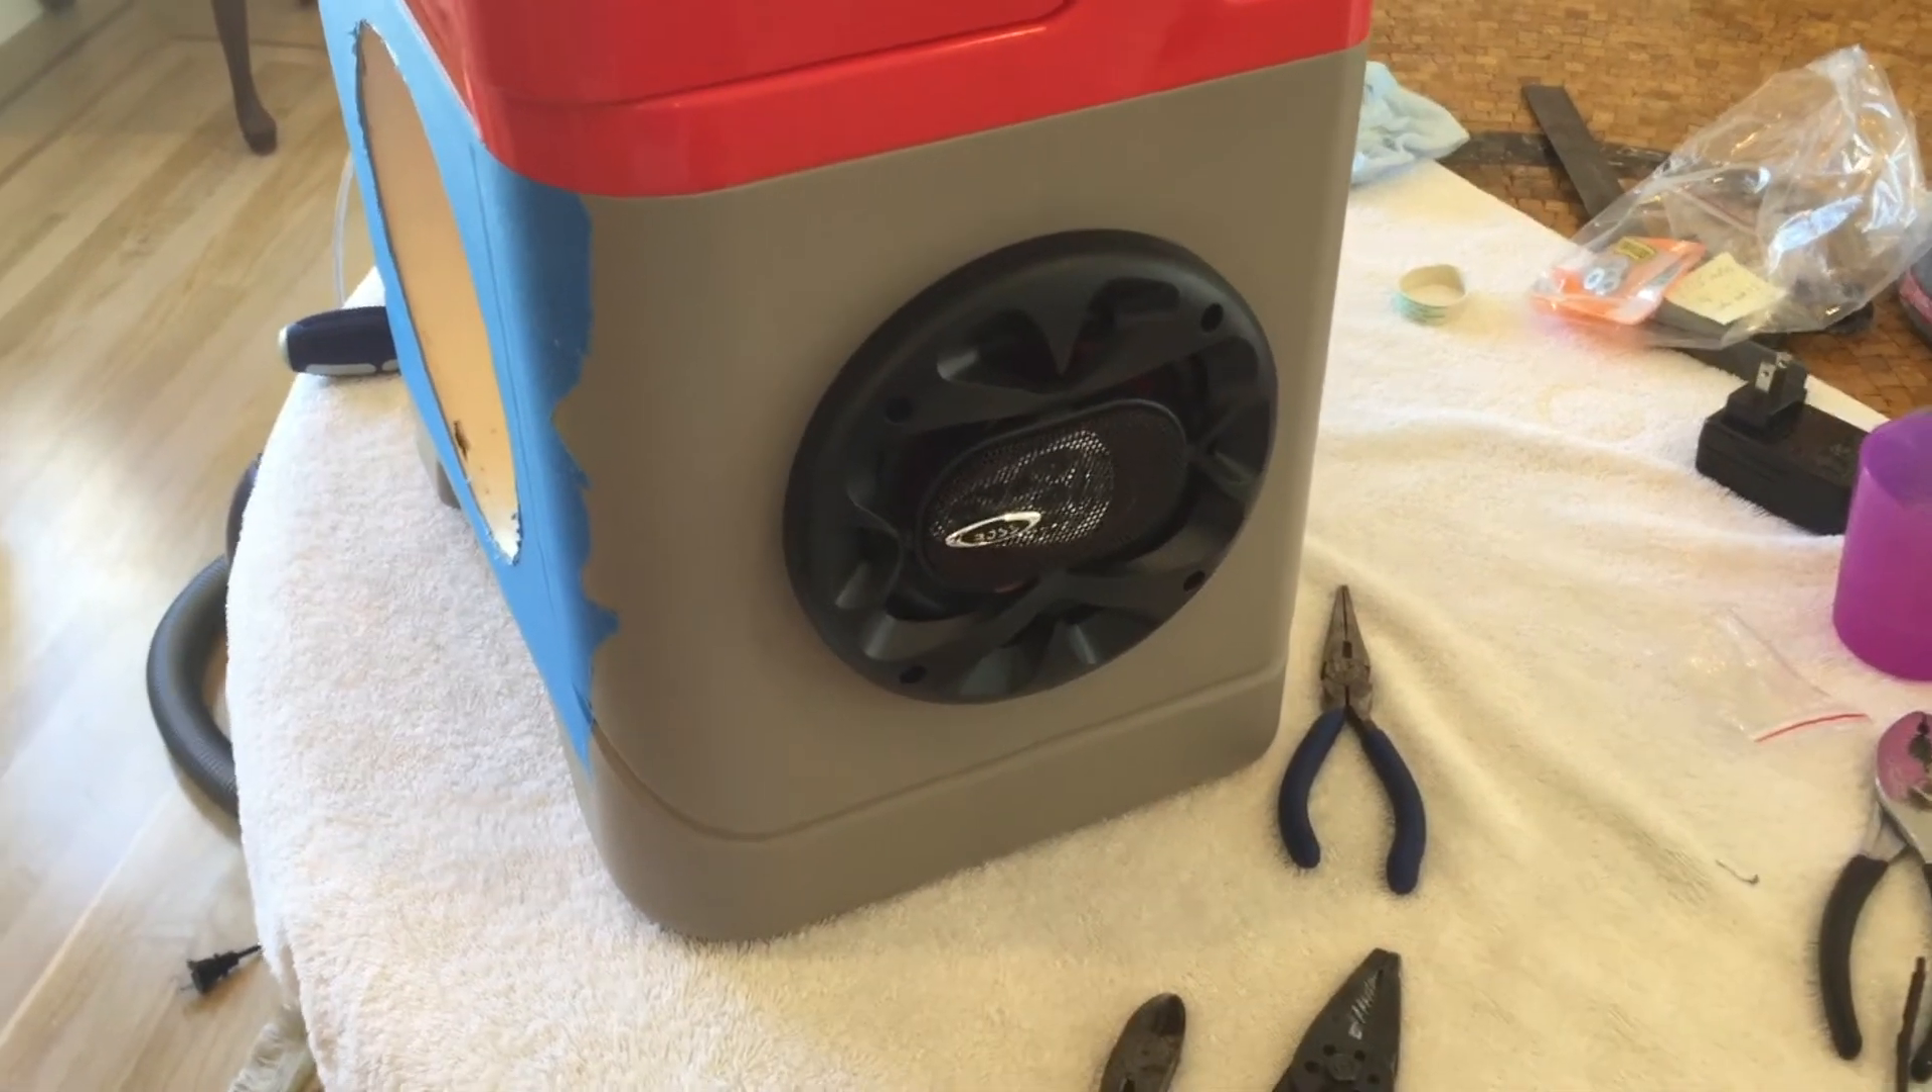So we'll get those screwed in and give it another look. All right, we've got the side speakers mounted.